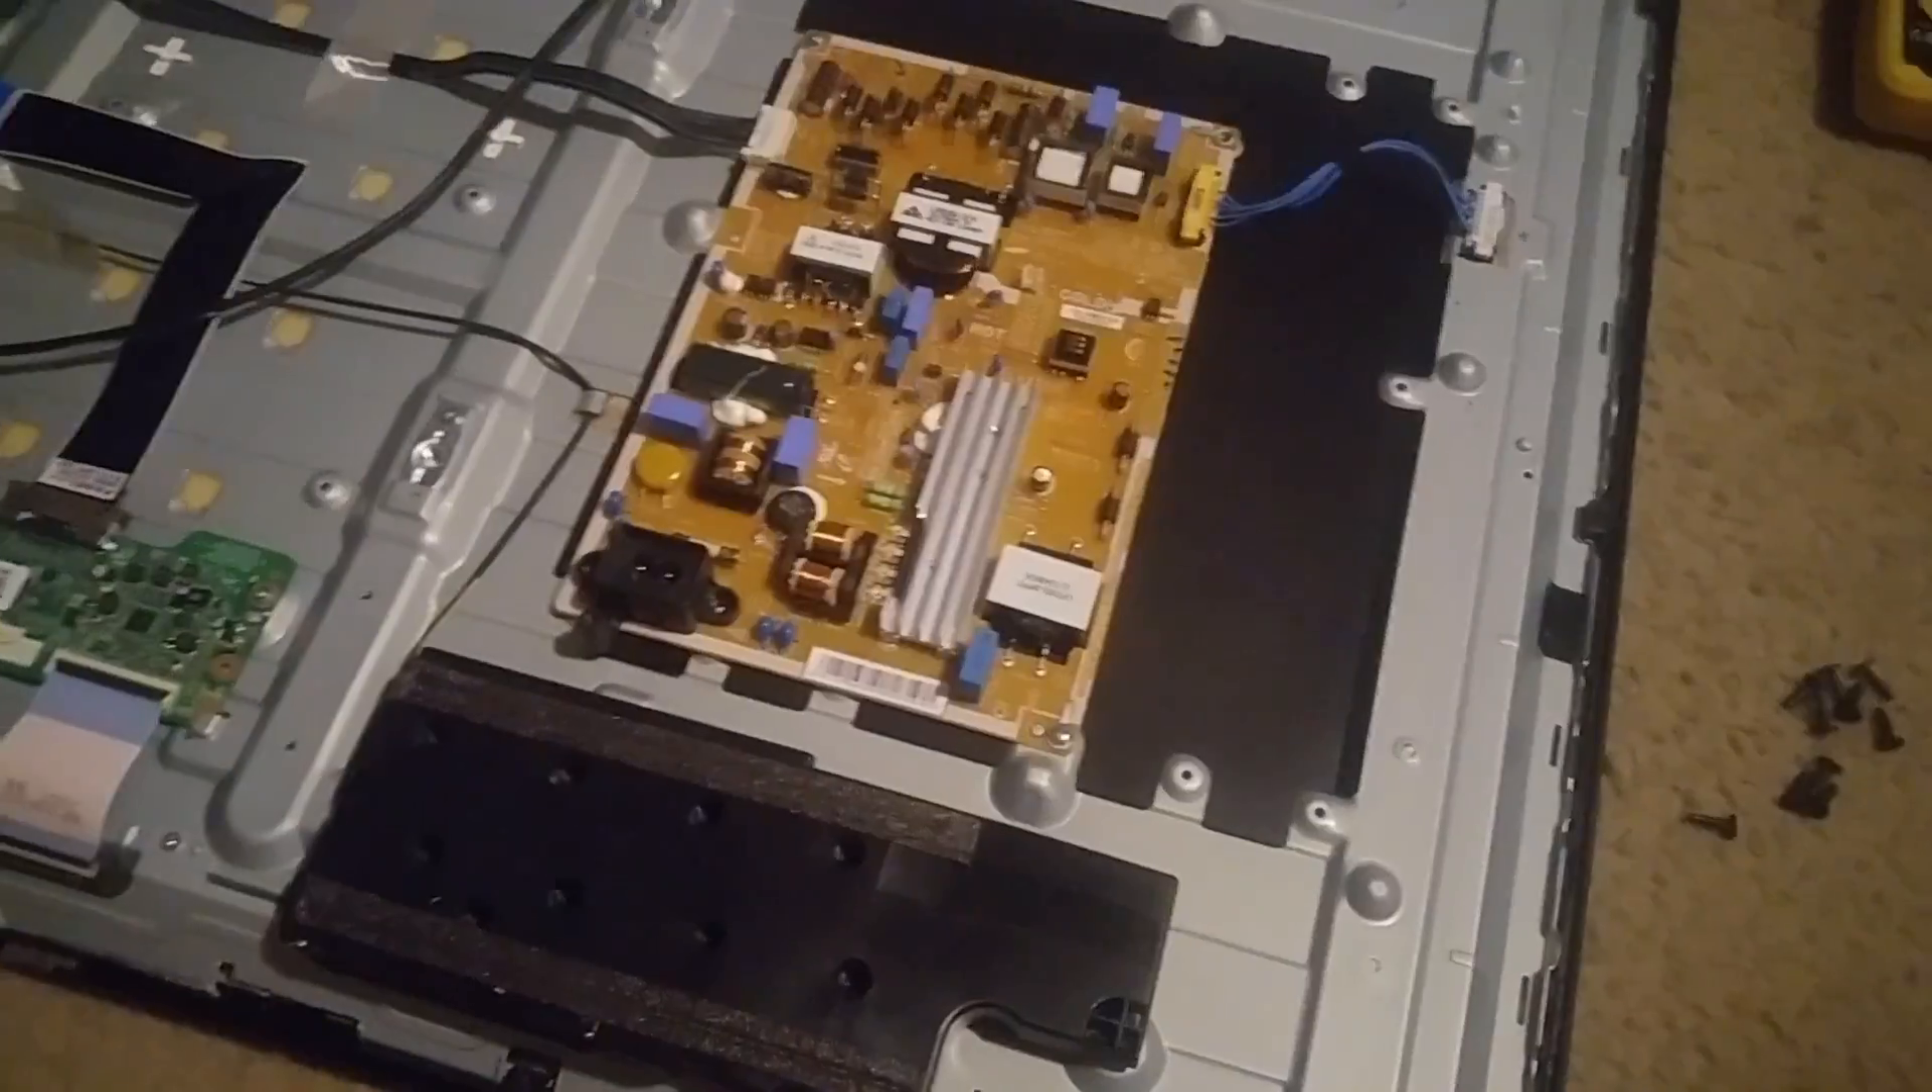All right so I got the board back on there um and I'm gonna plug it in.